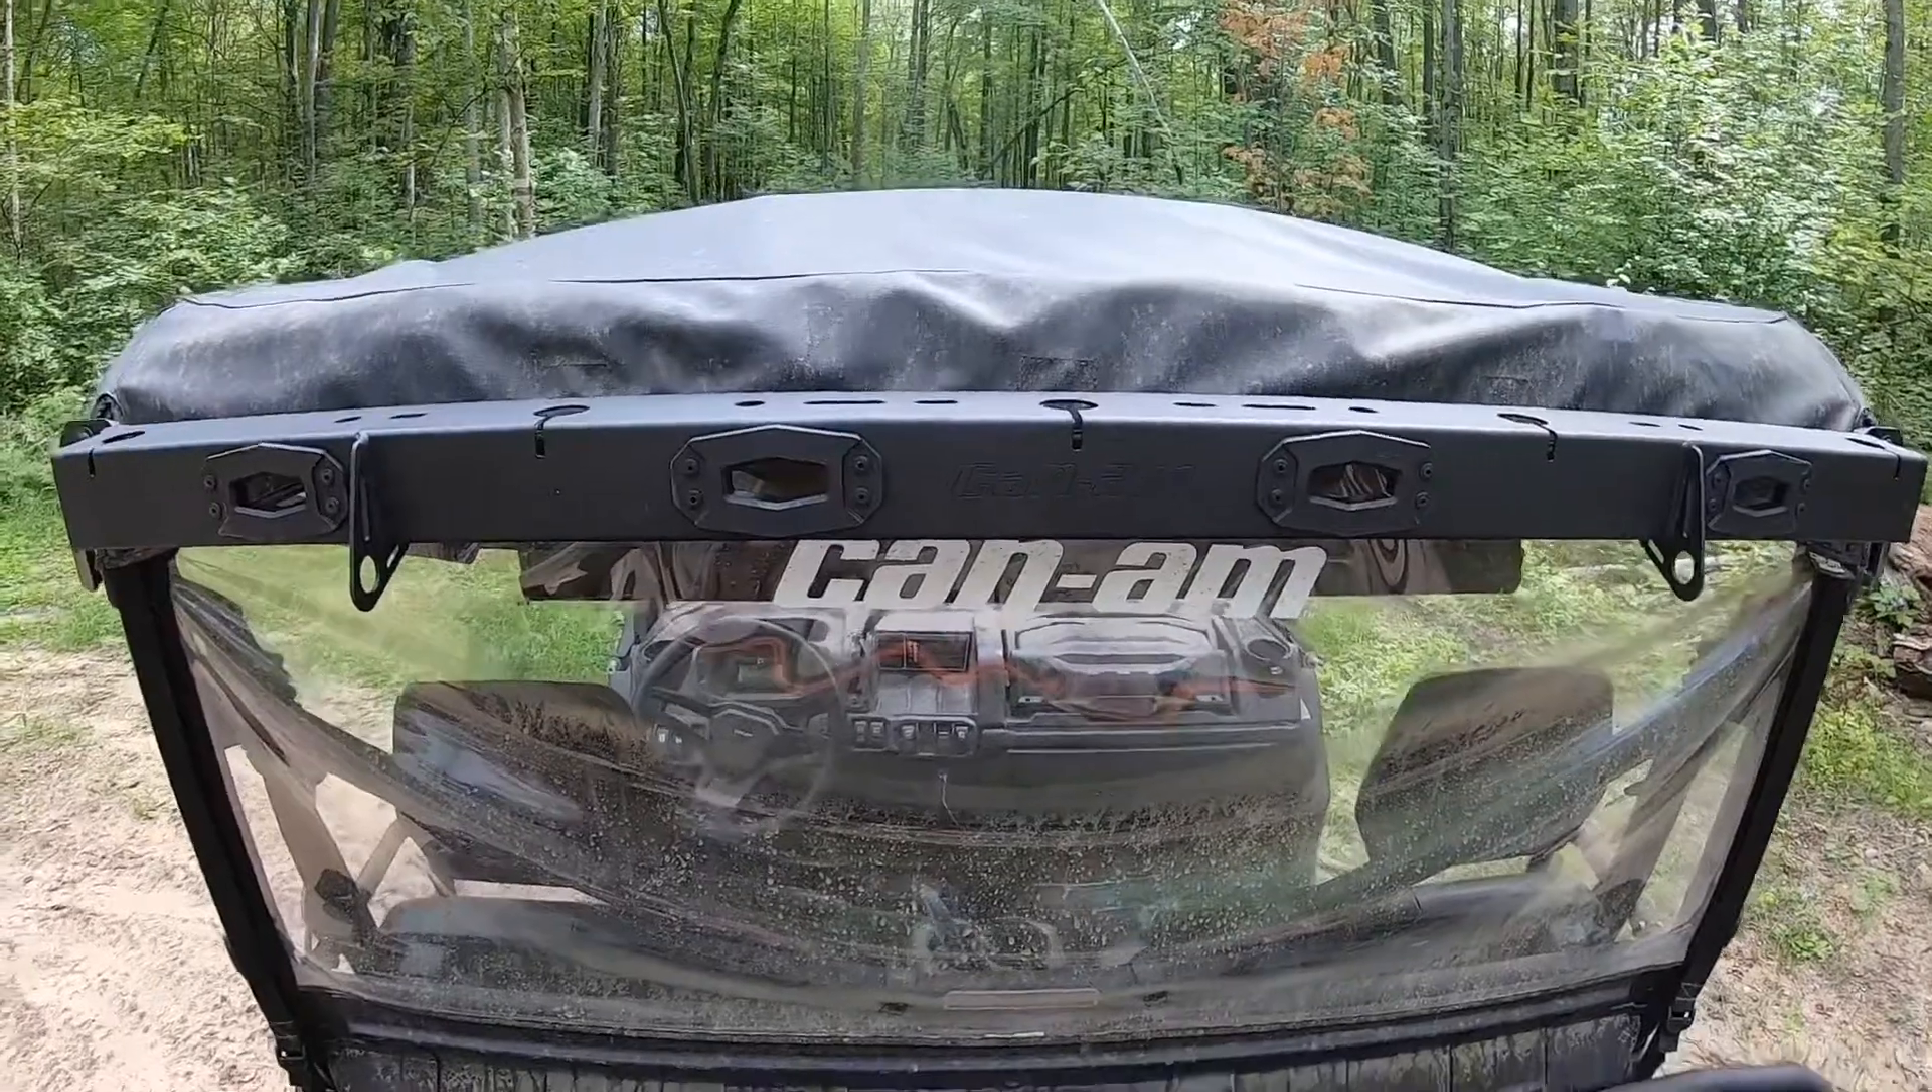Okay, so you can see we got the accessory bar installed on the cage. Just those nice two easy bolts on each side.